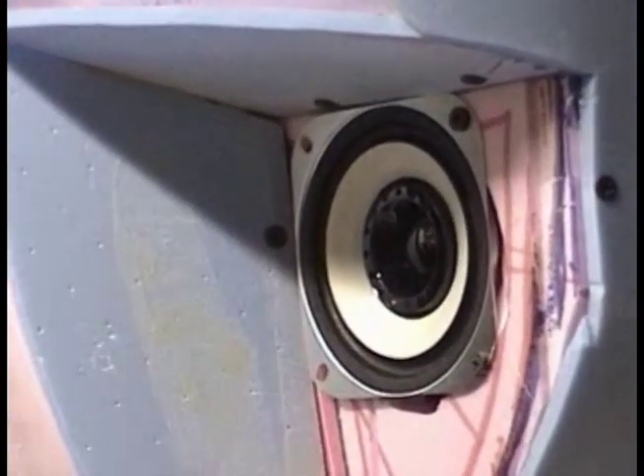I went ahead and installed the speakers right here there's one on the other side also.